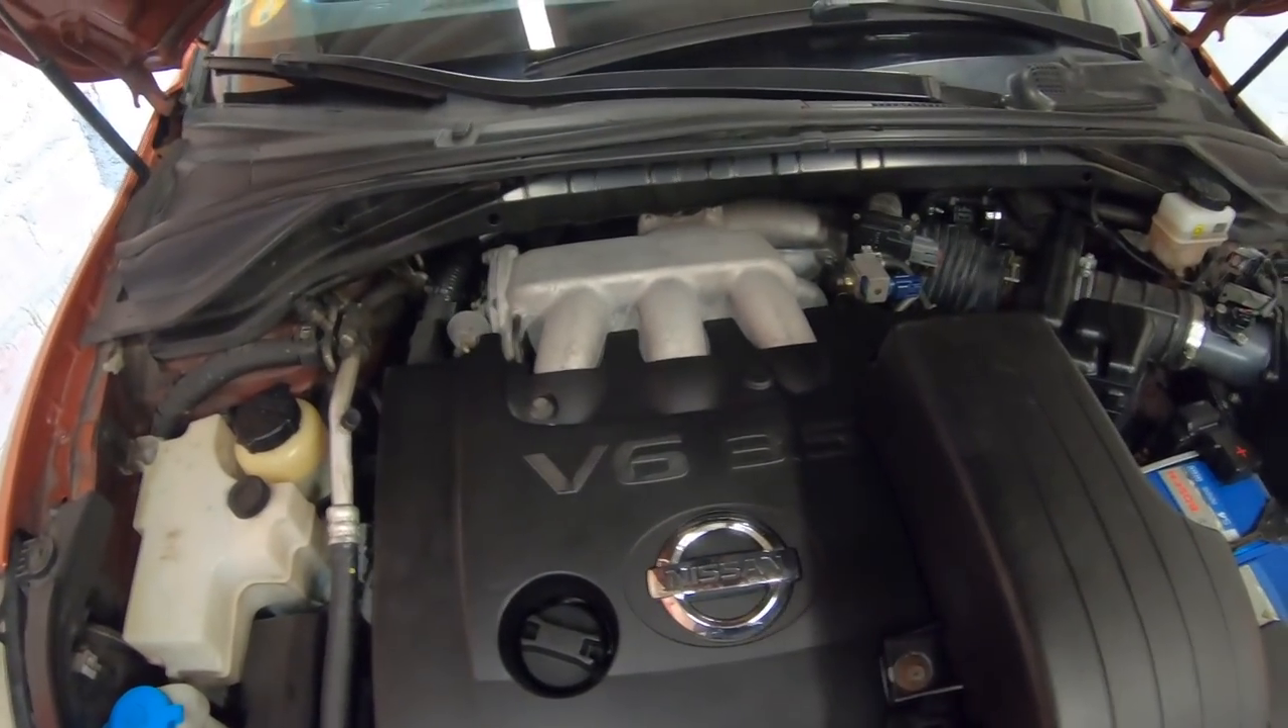Le remontage est ok, je vous montre ce que ça donne Donc vous voyez là on a remis les caches.